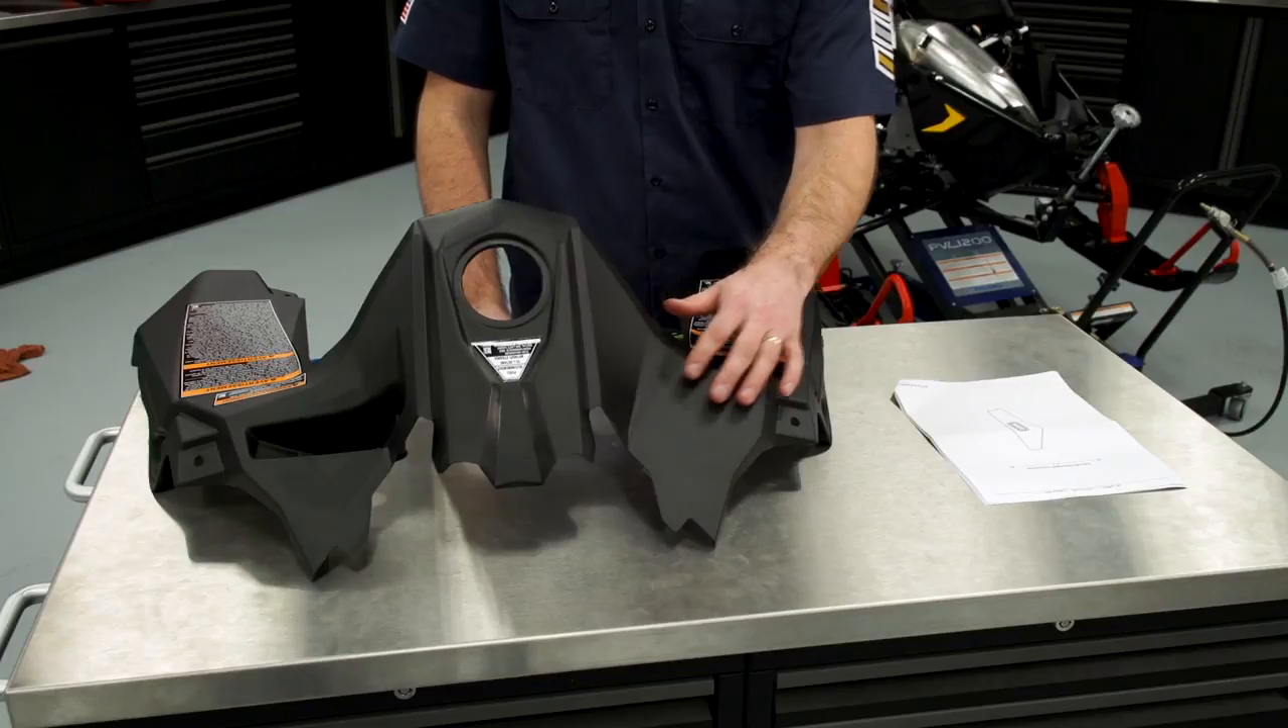For the purposes of filming, I've gone ahead and removed the console from the vehicle.